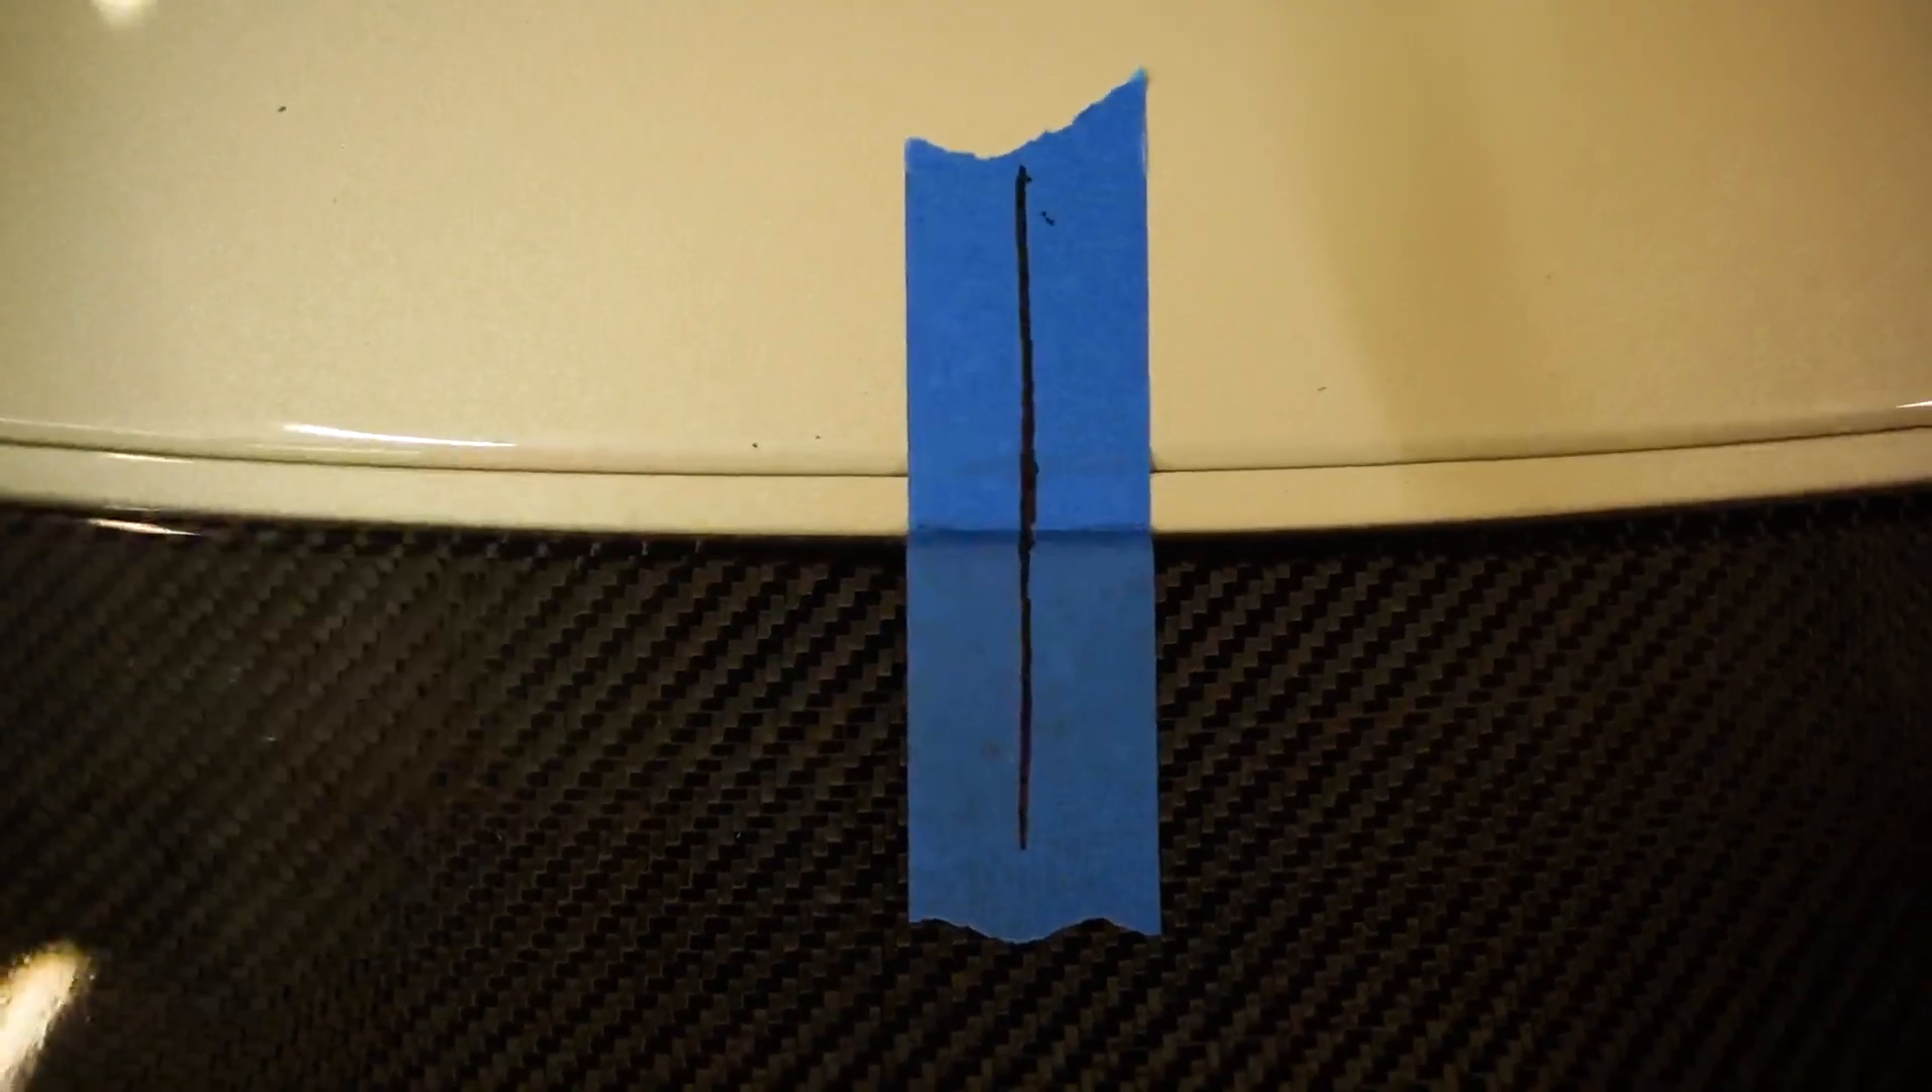We are all absolutely perfectly lined up with where the tape met and where the line met.